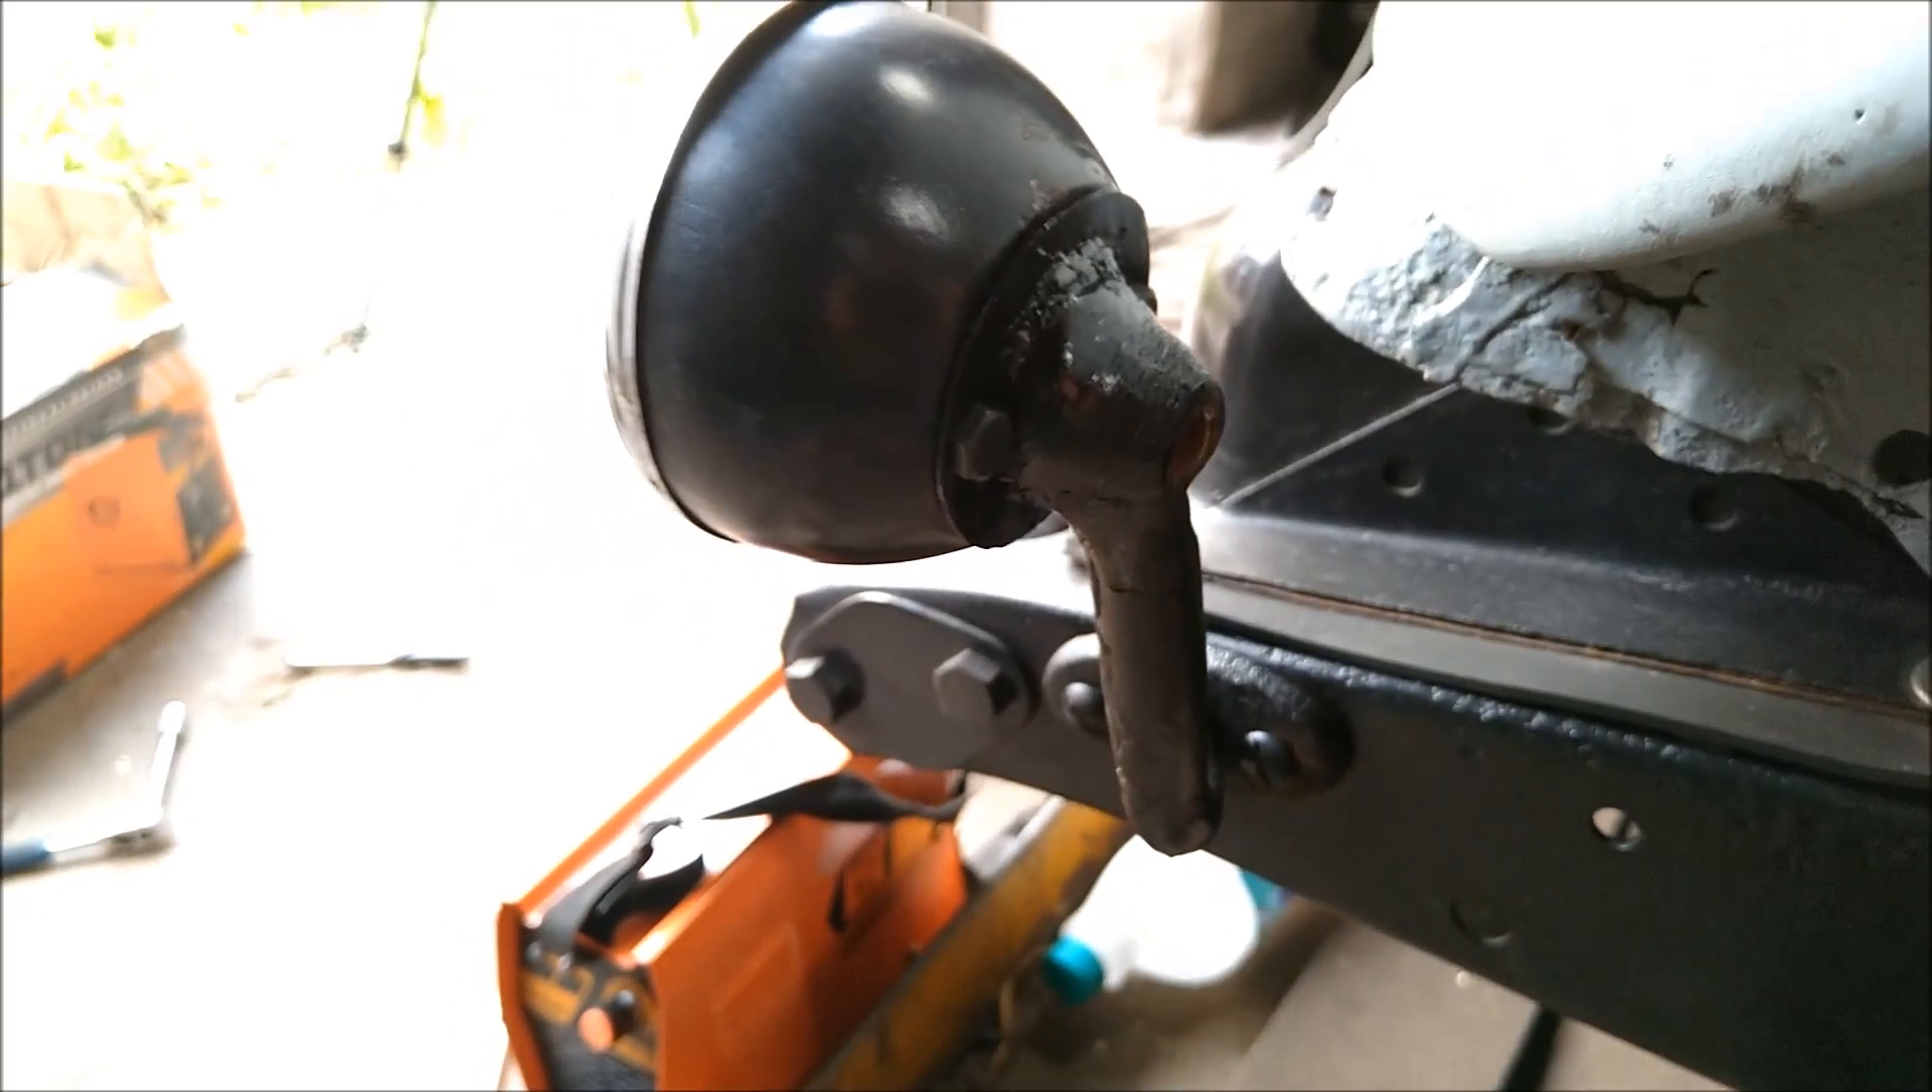Acá tenemos el farito completo, ya abulonado, ahí estamos.